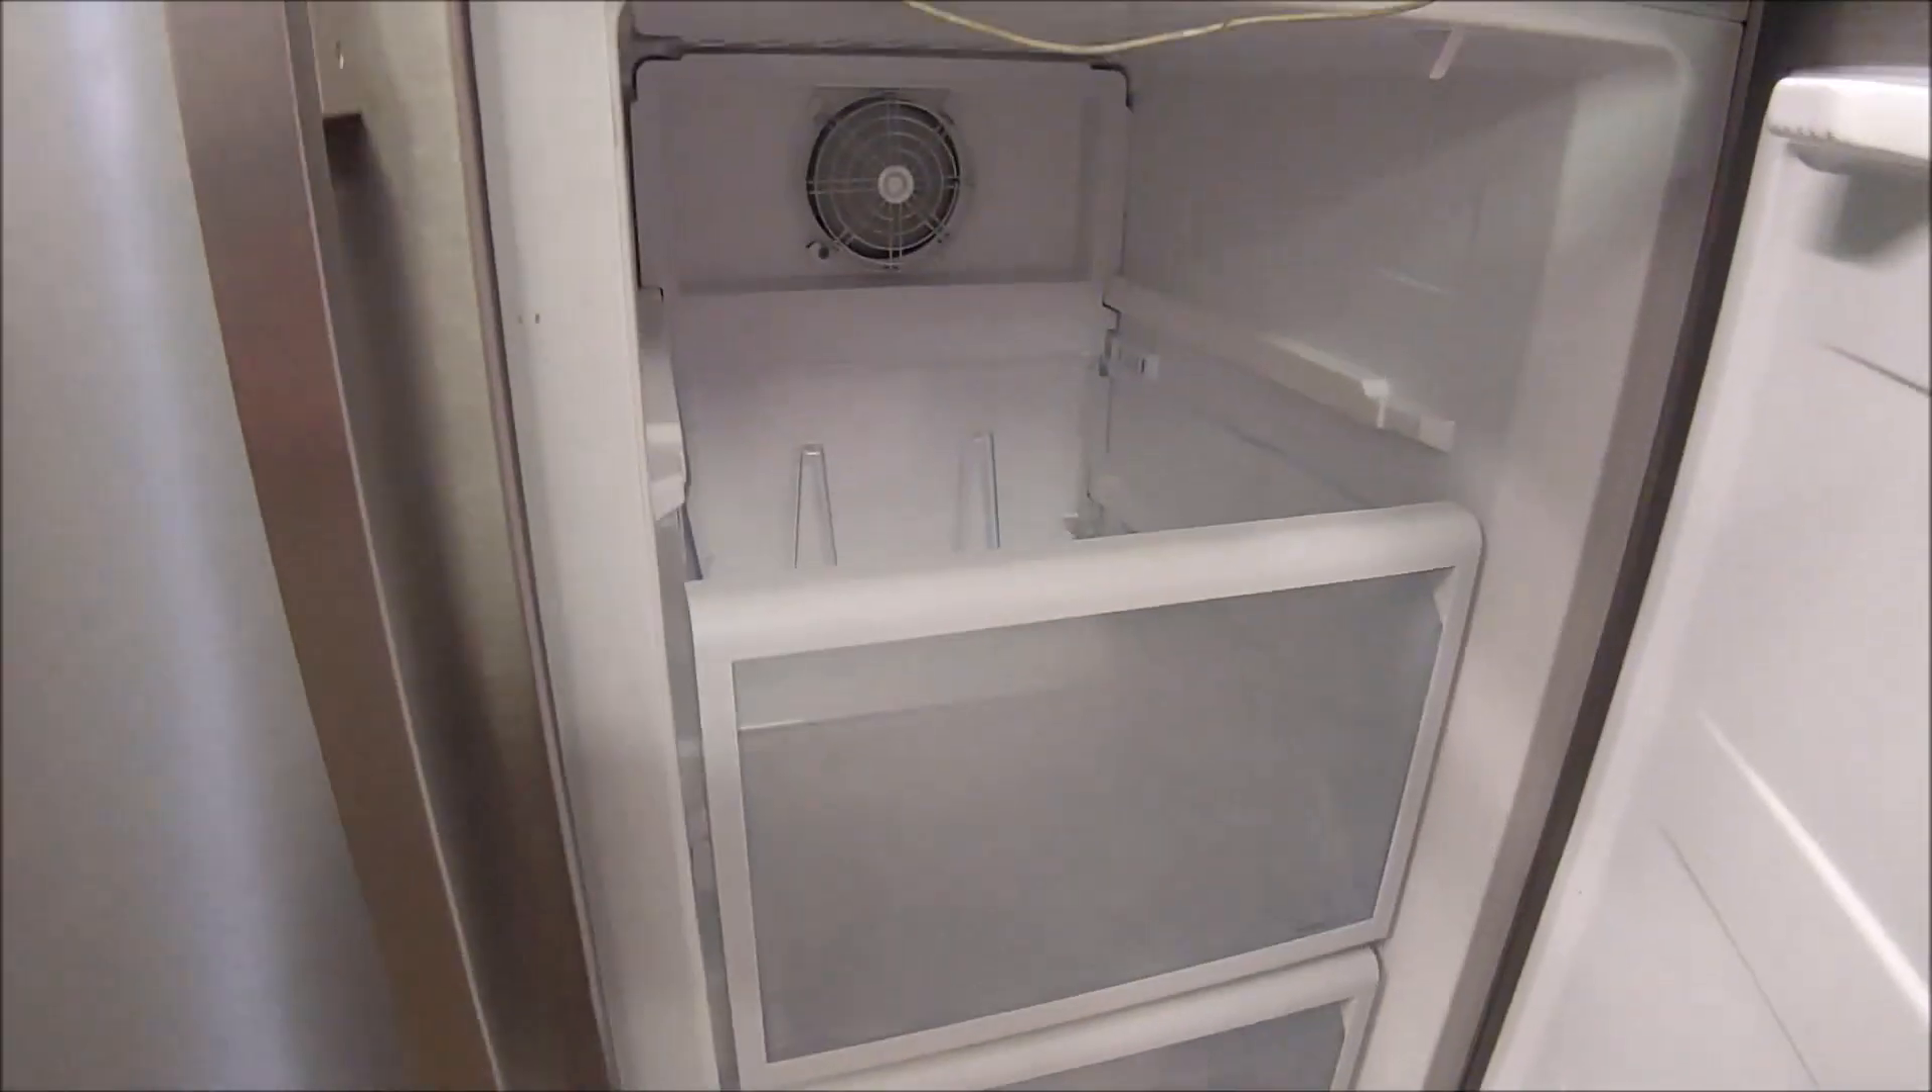This one I've put some of the trays in. I must still figure out where the rest of the trays fit.